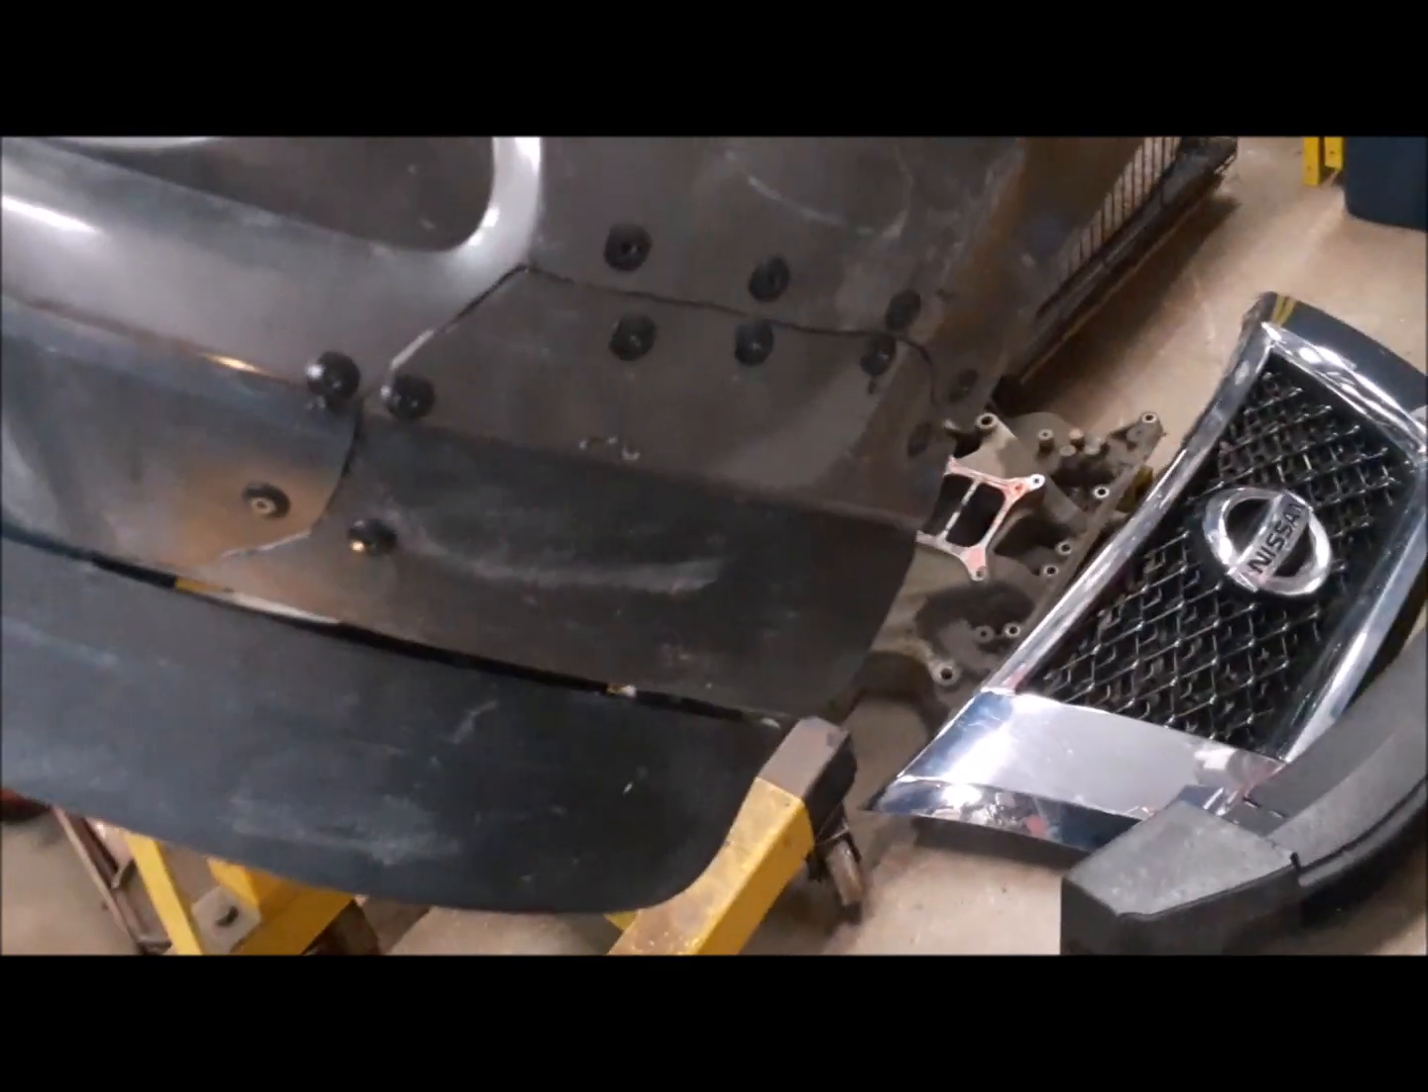That's the bumper cover all stitched back together with some, uh, old school stock car technology.